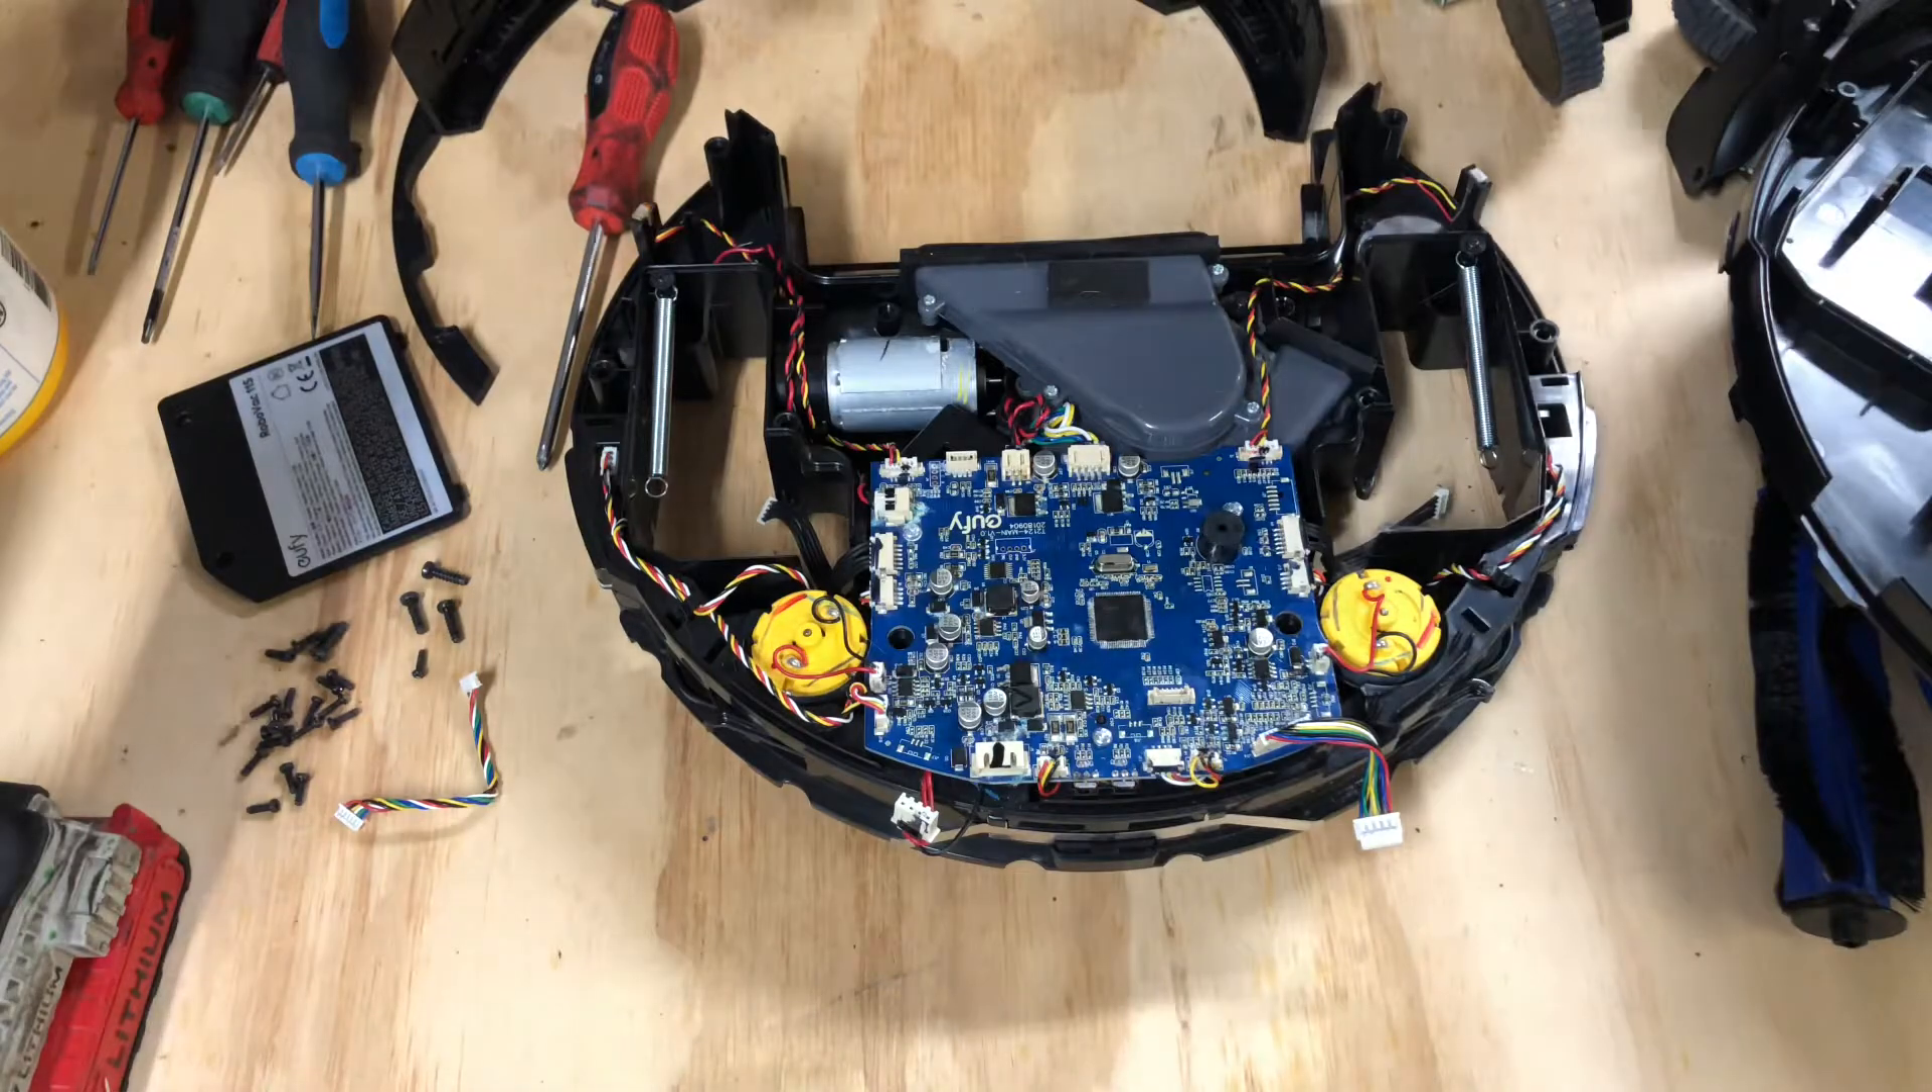So, if you haven't seen already, we've removed the case, we've removed the front bumper, the wheels, and all the accessories.